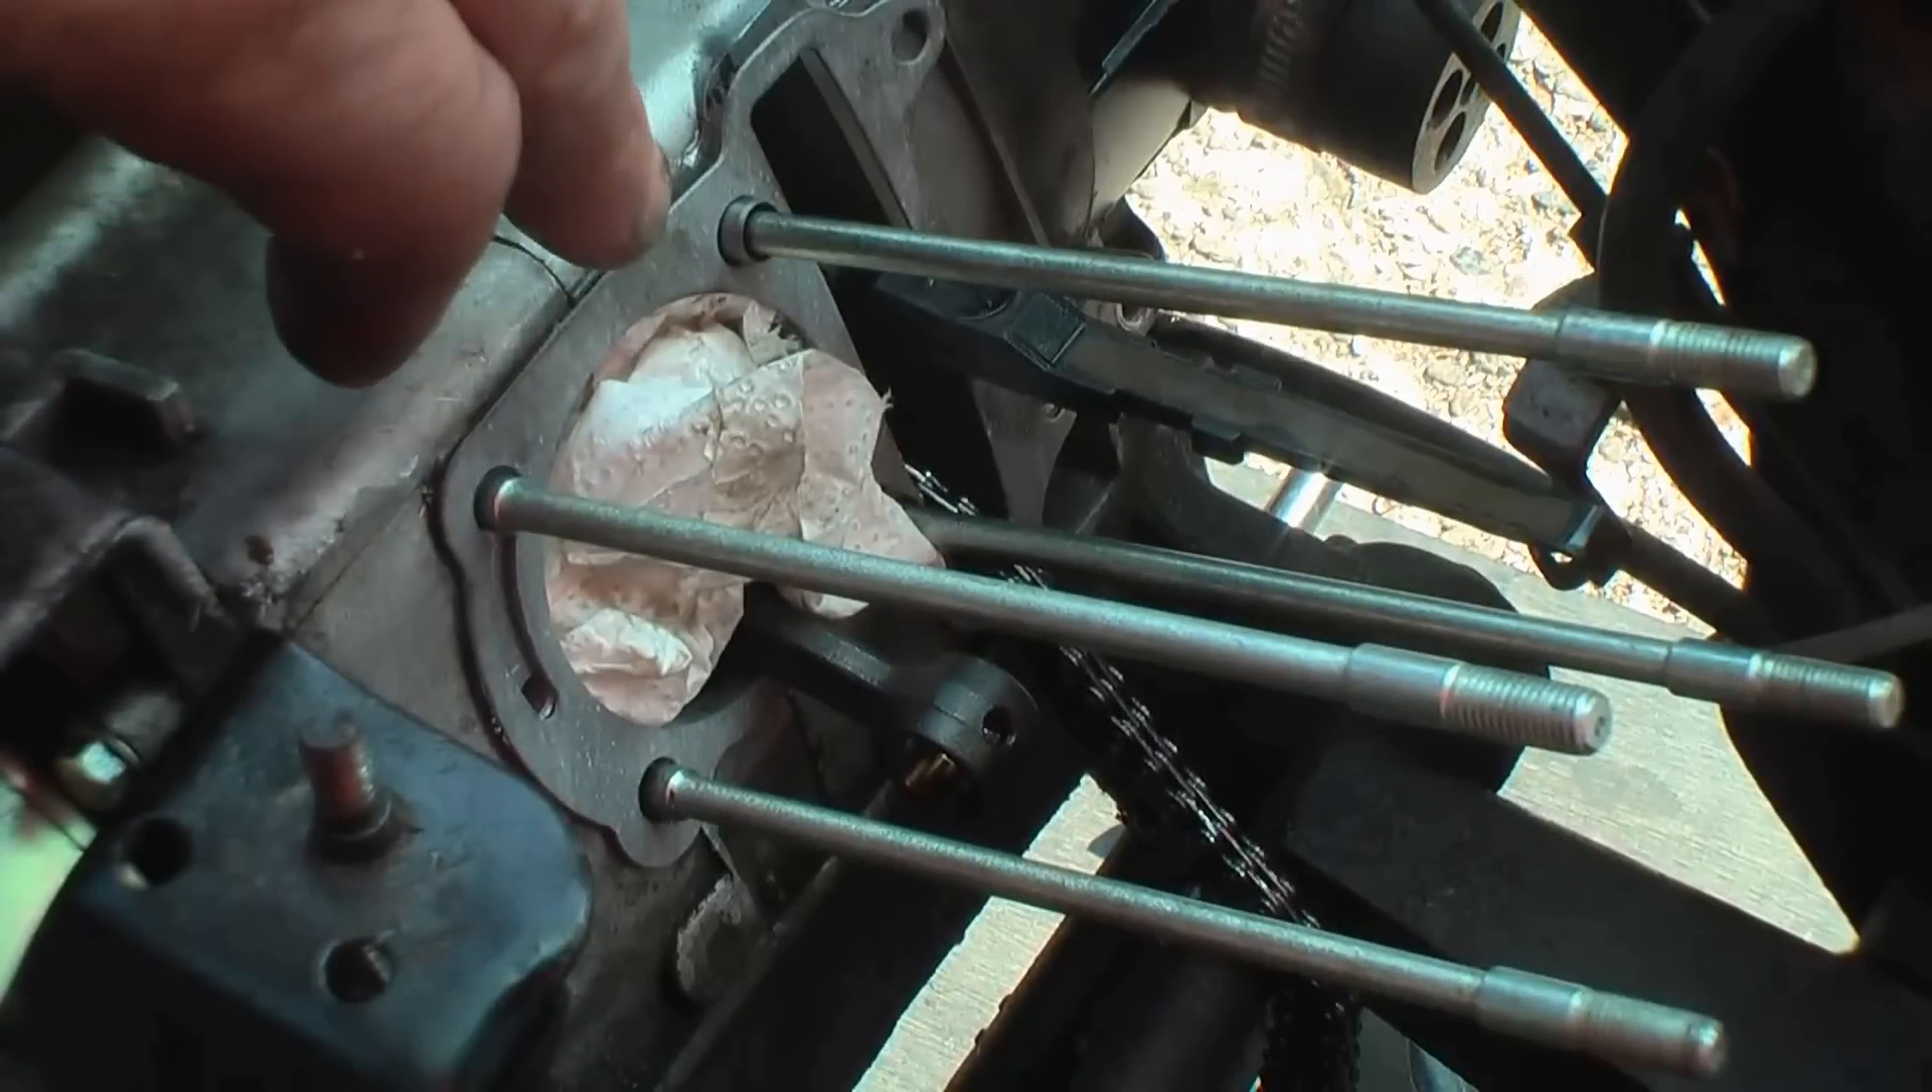Dann habe ich hier die Fußdichtung schon mal drauf gemacht.